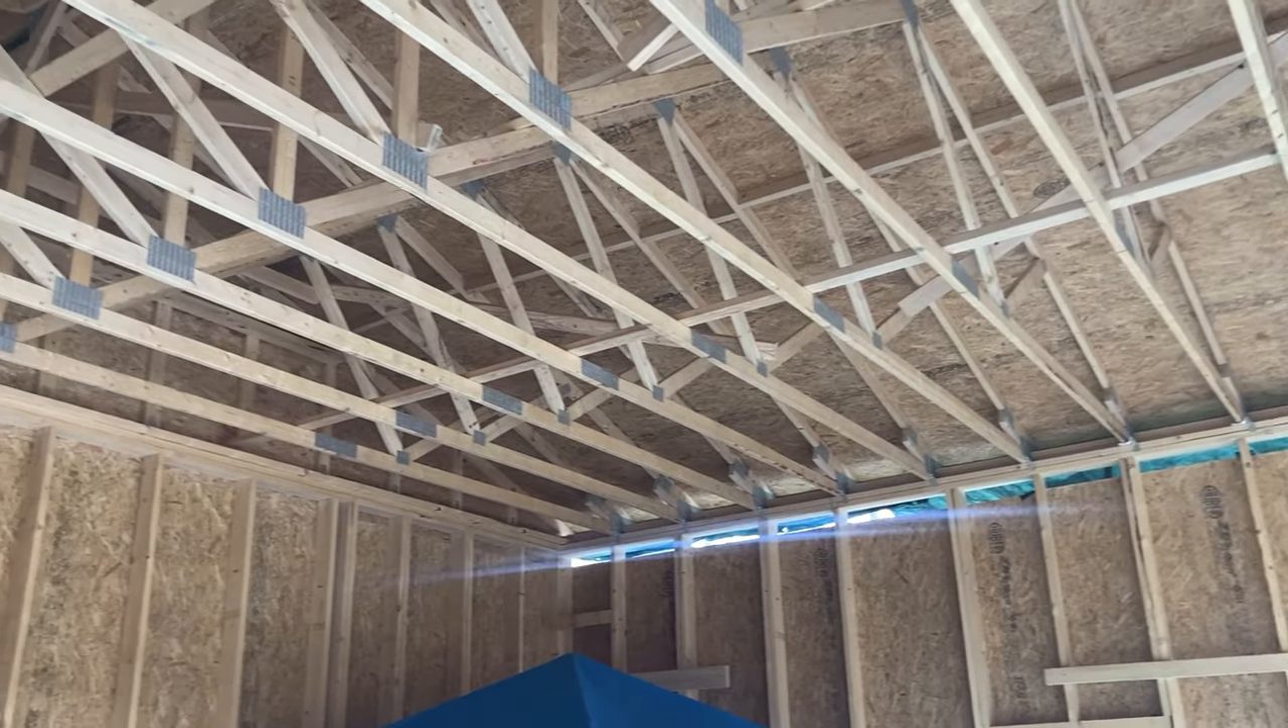We got all those braces in between, in the middle, at the top, at the bottoms. We got our hurricane ties, which is really good because this weekend we got hit with almost hurricane winds.